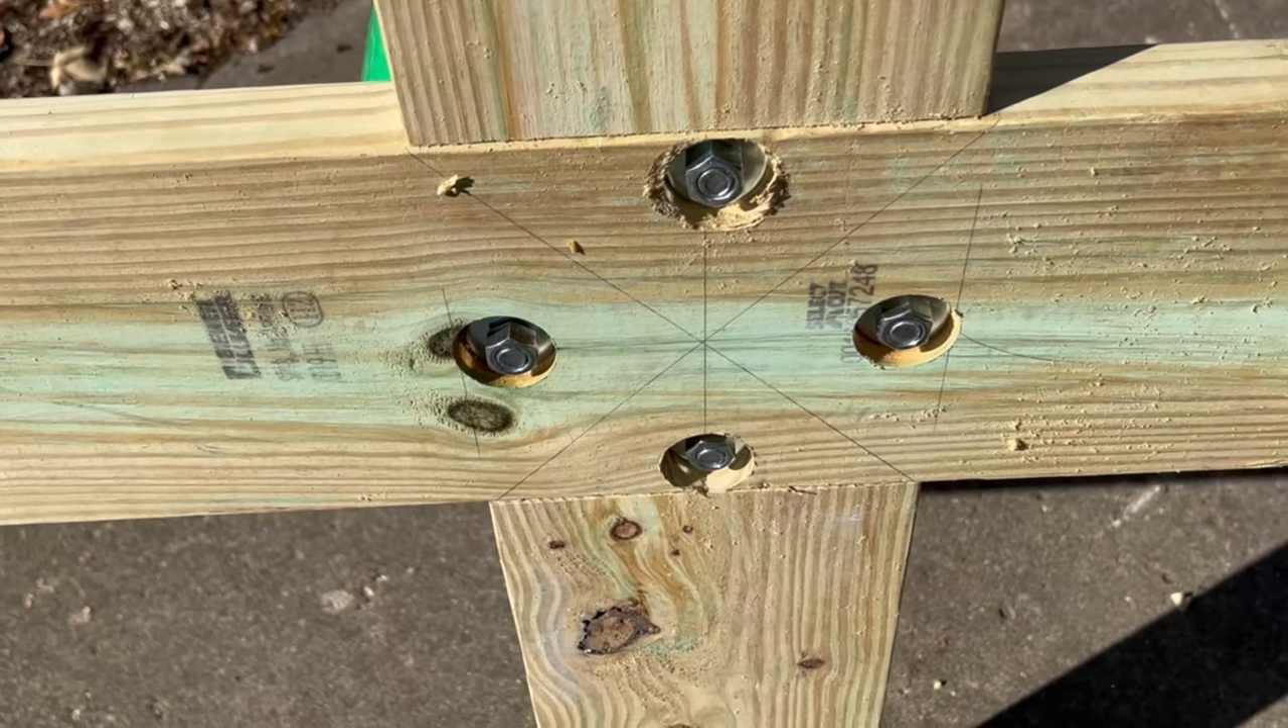After some struggle off the camera from only having two hands and no one to help me right now, we have the bolts and nuts through the bottom.